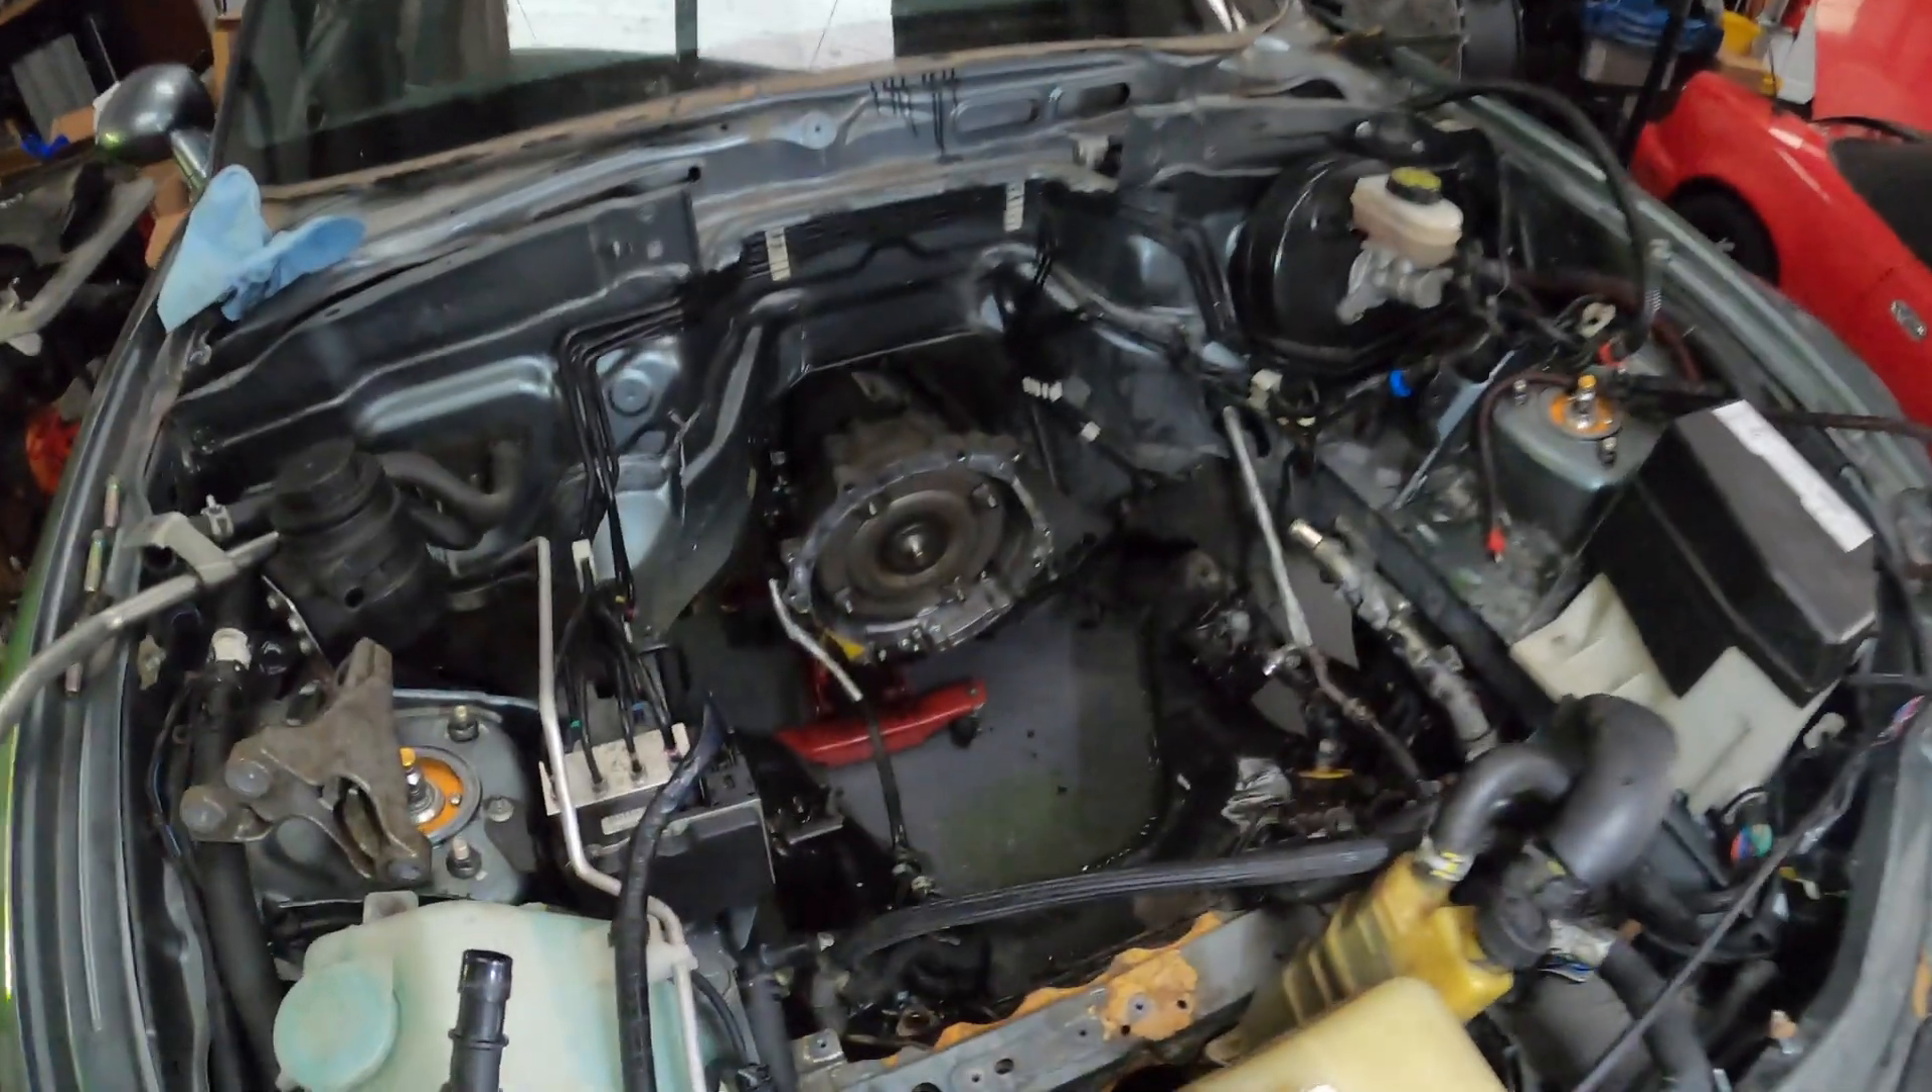We've successfully removed the motor now.